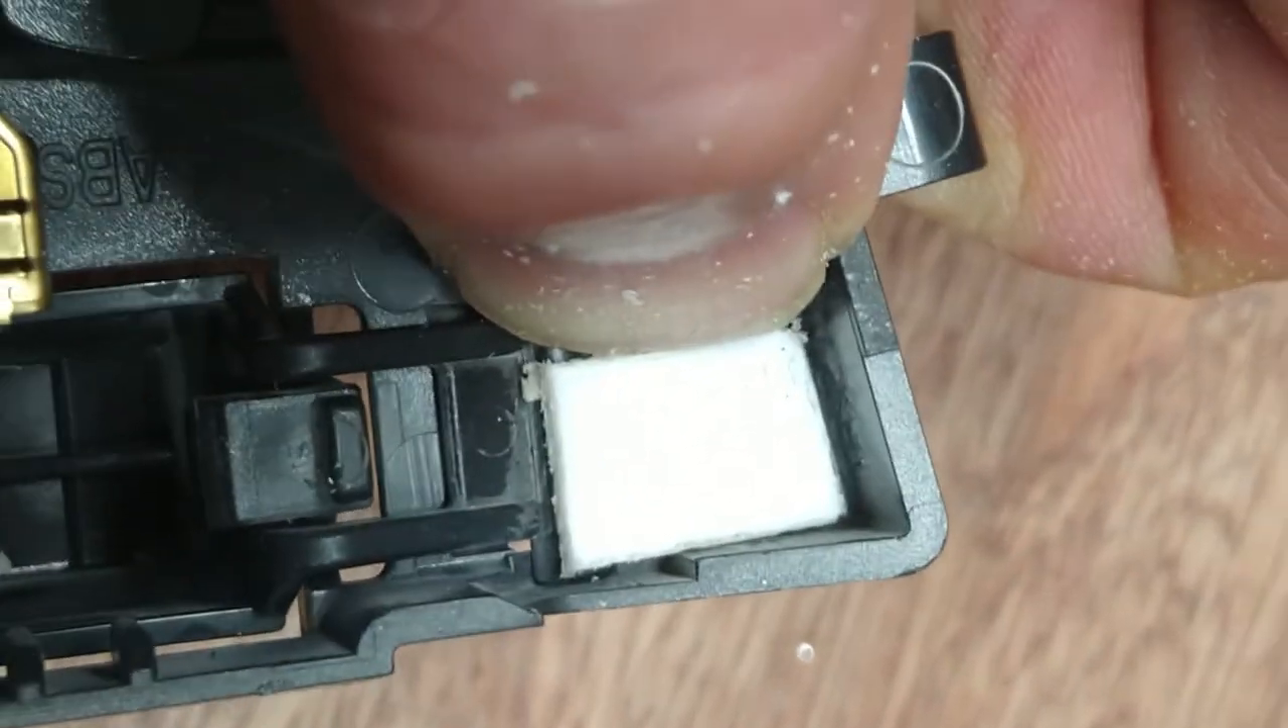I've shaped the piece of plastic and it it fits in the gap quite well.